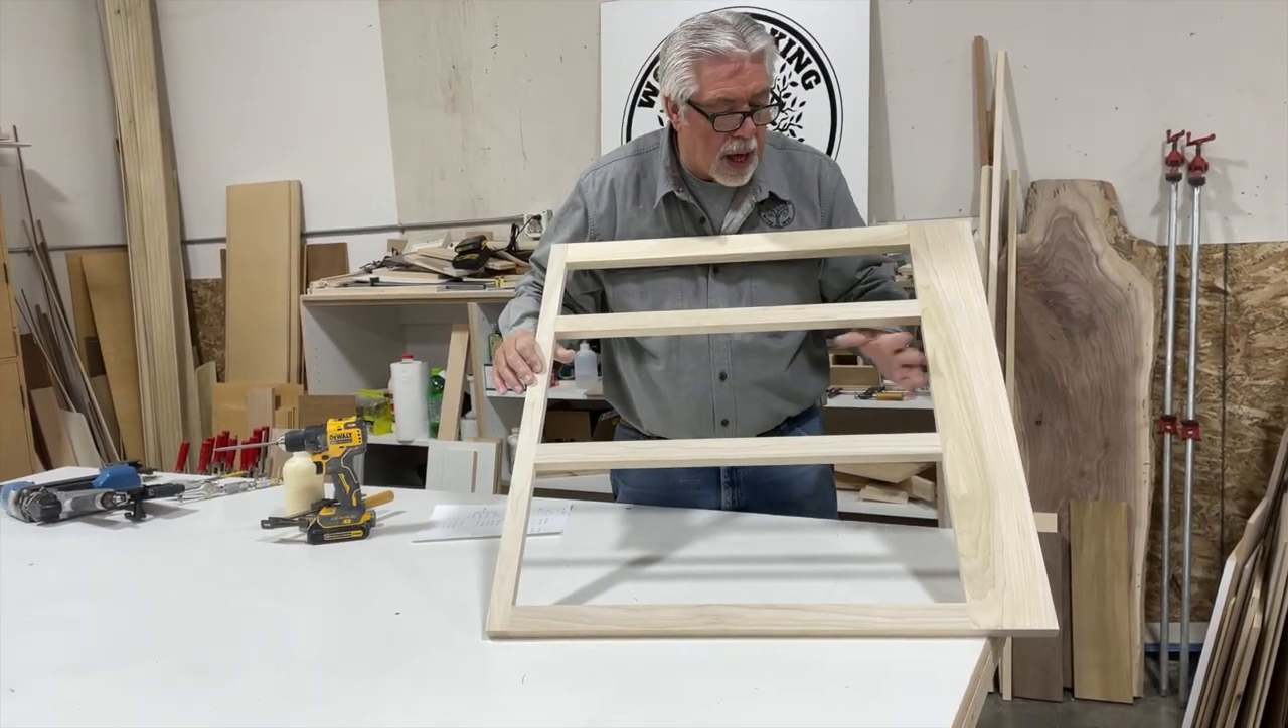Here's our face frame all done with our filler as part of the face frame.